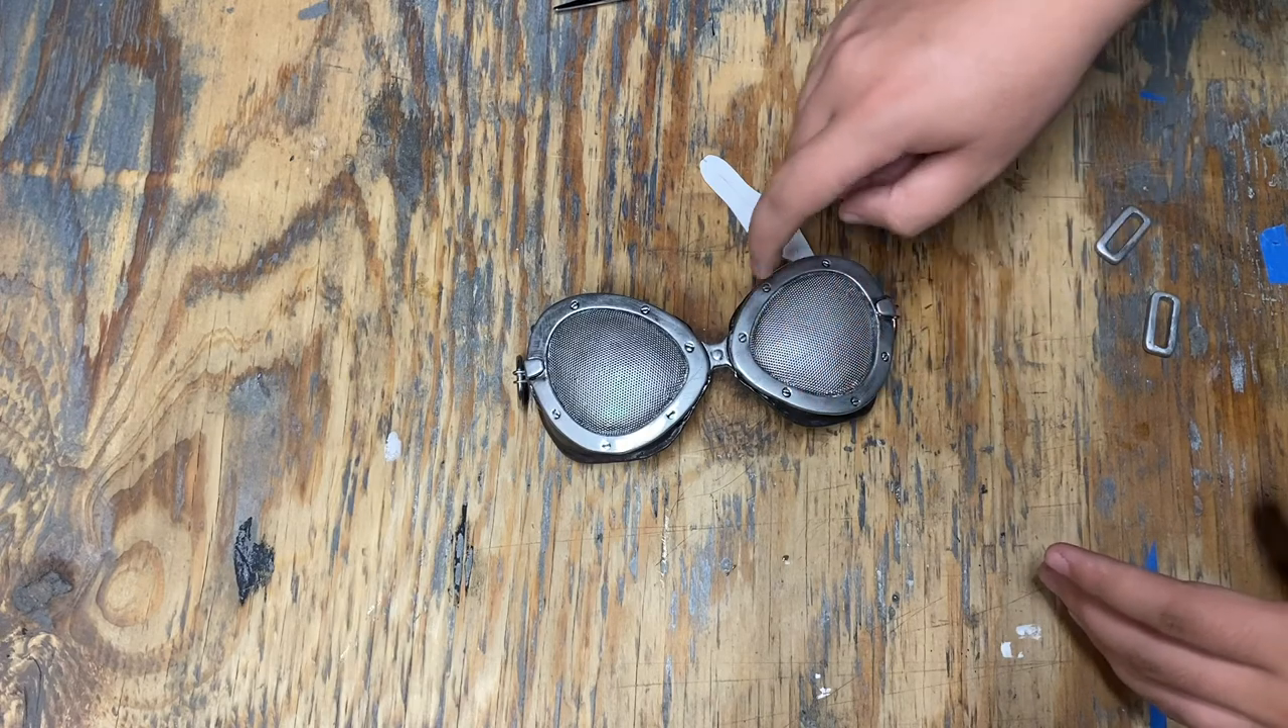I finally got the lenses in place.